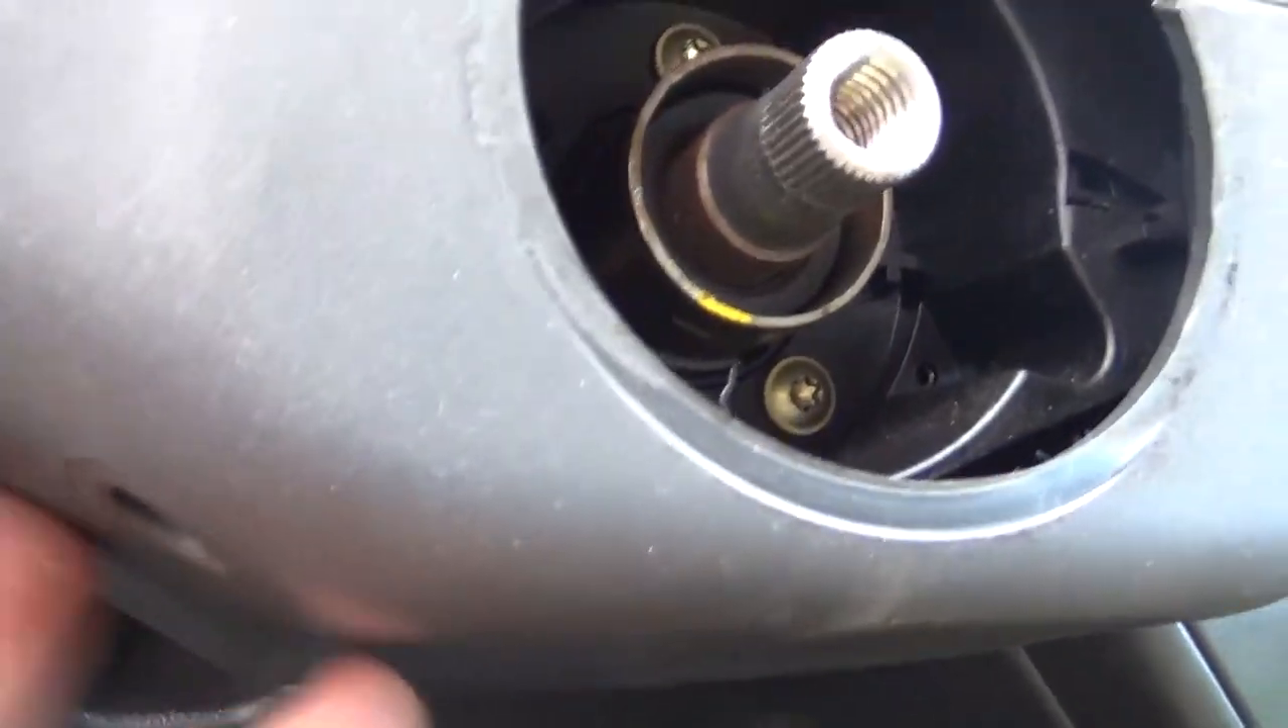Okay, so now we've removed the steering wheel.